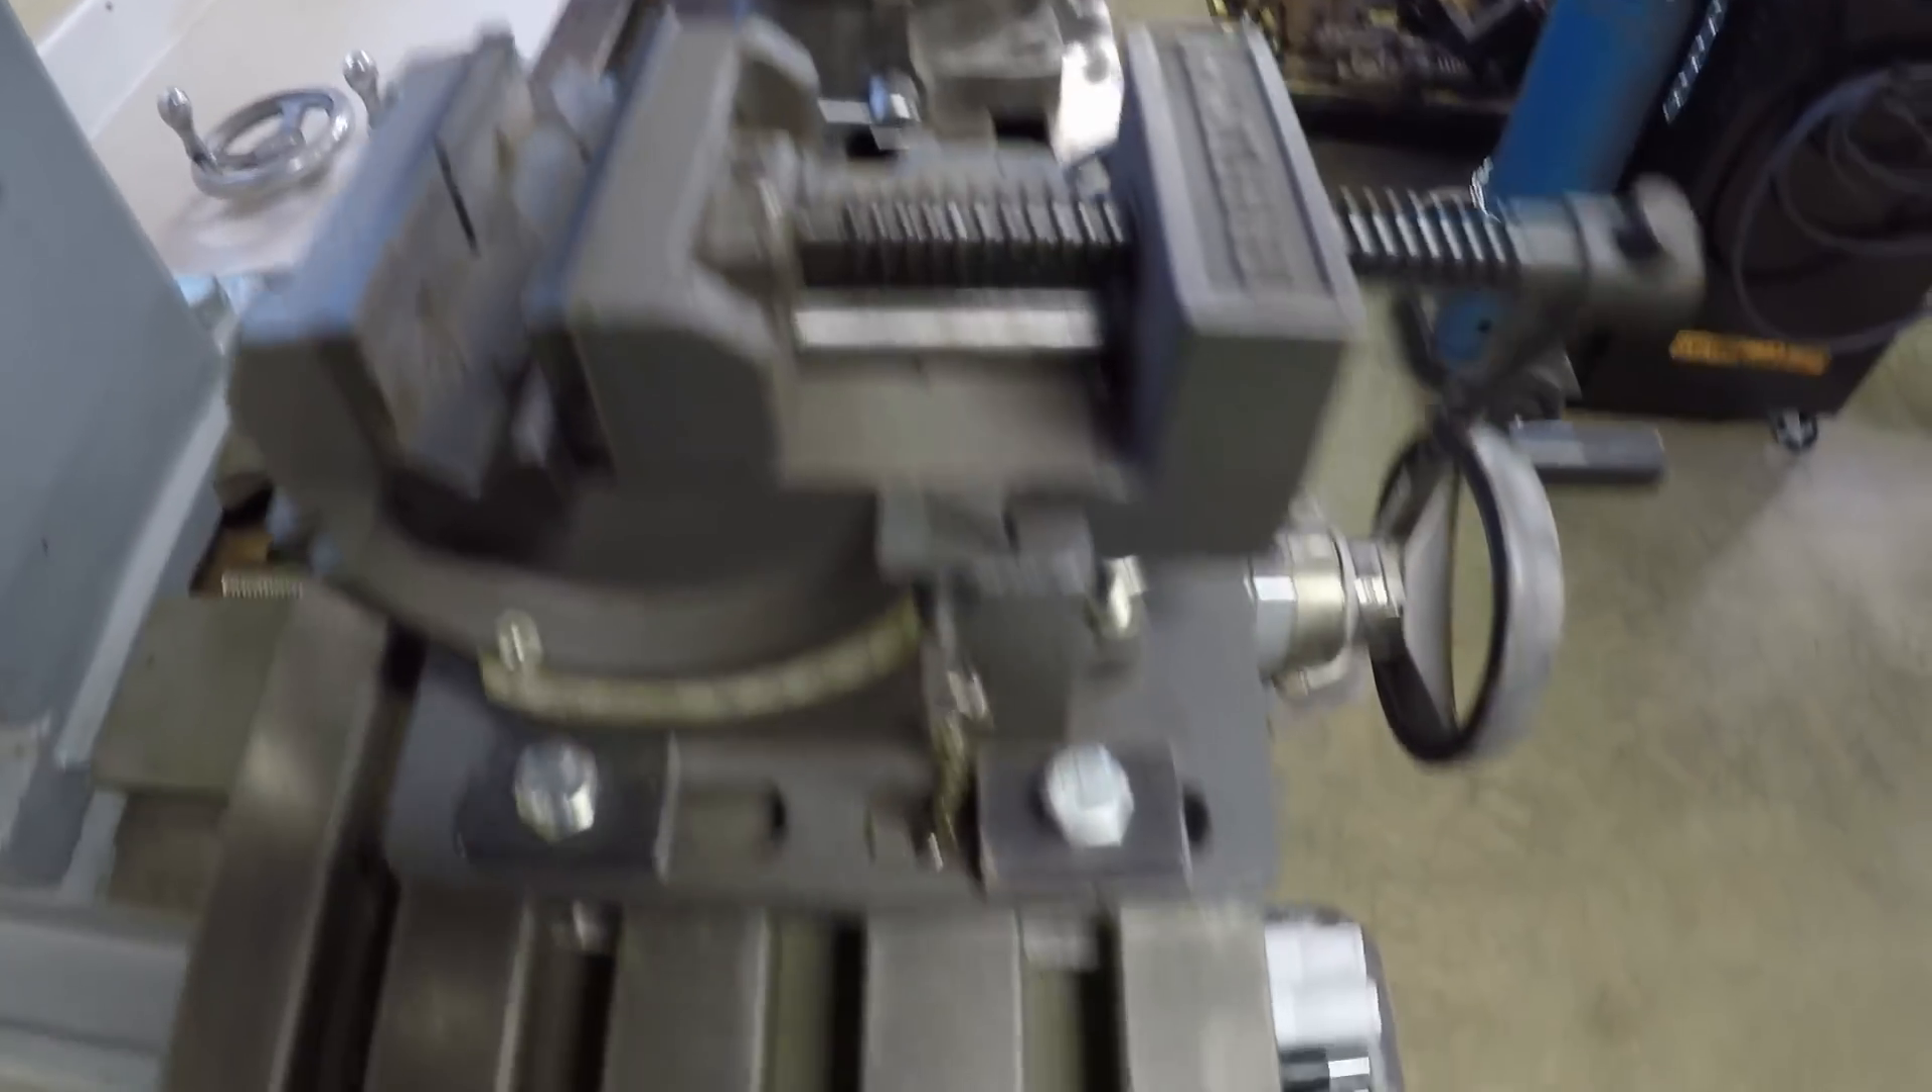Here is a Craftsman's machining vise. Got it all bolted down to the table right now.